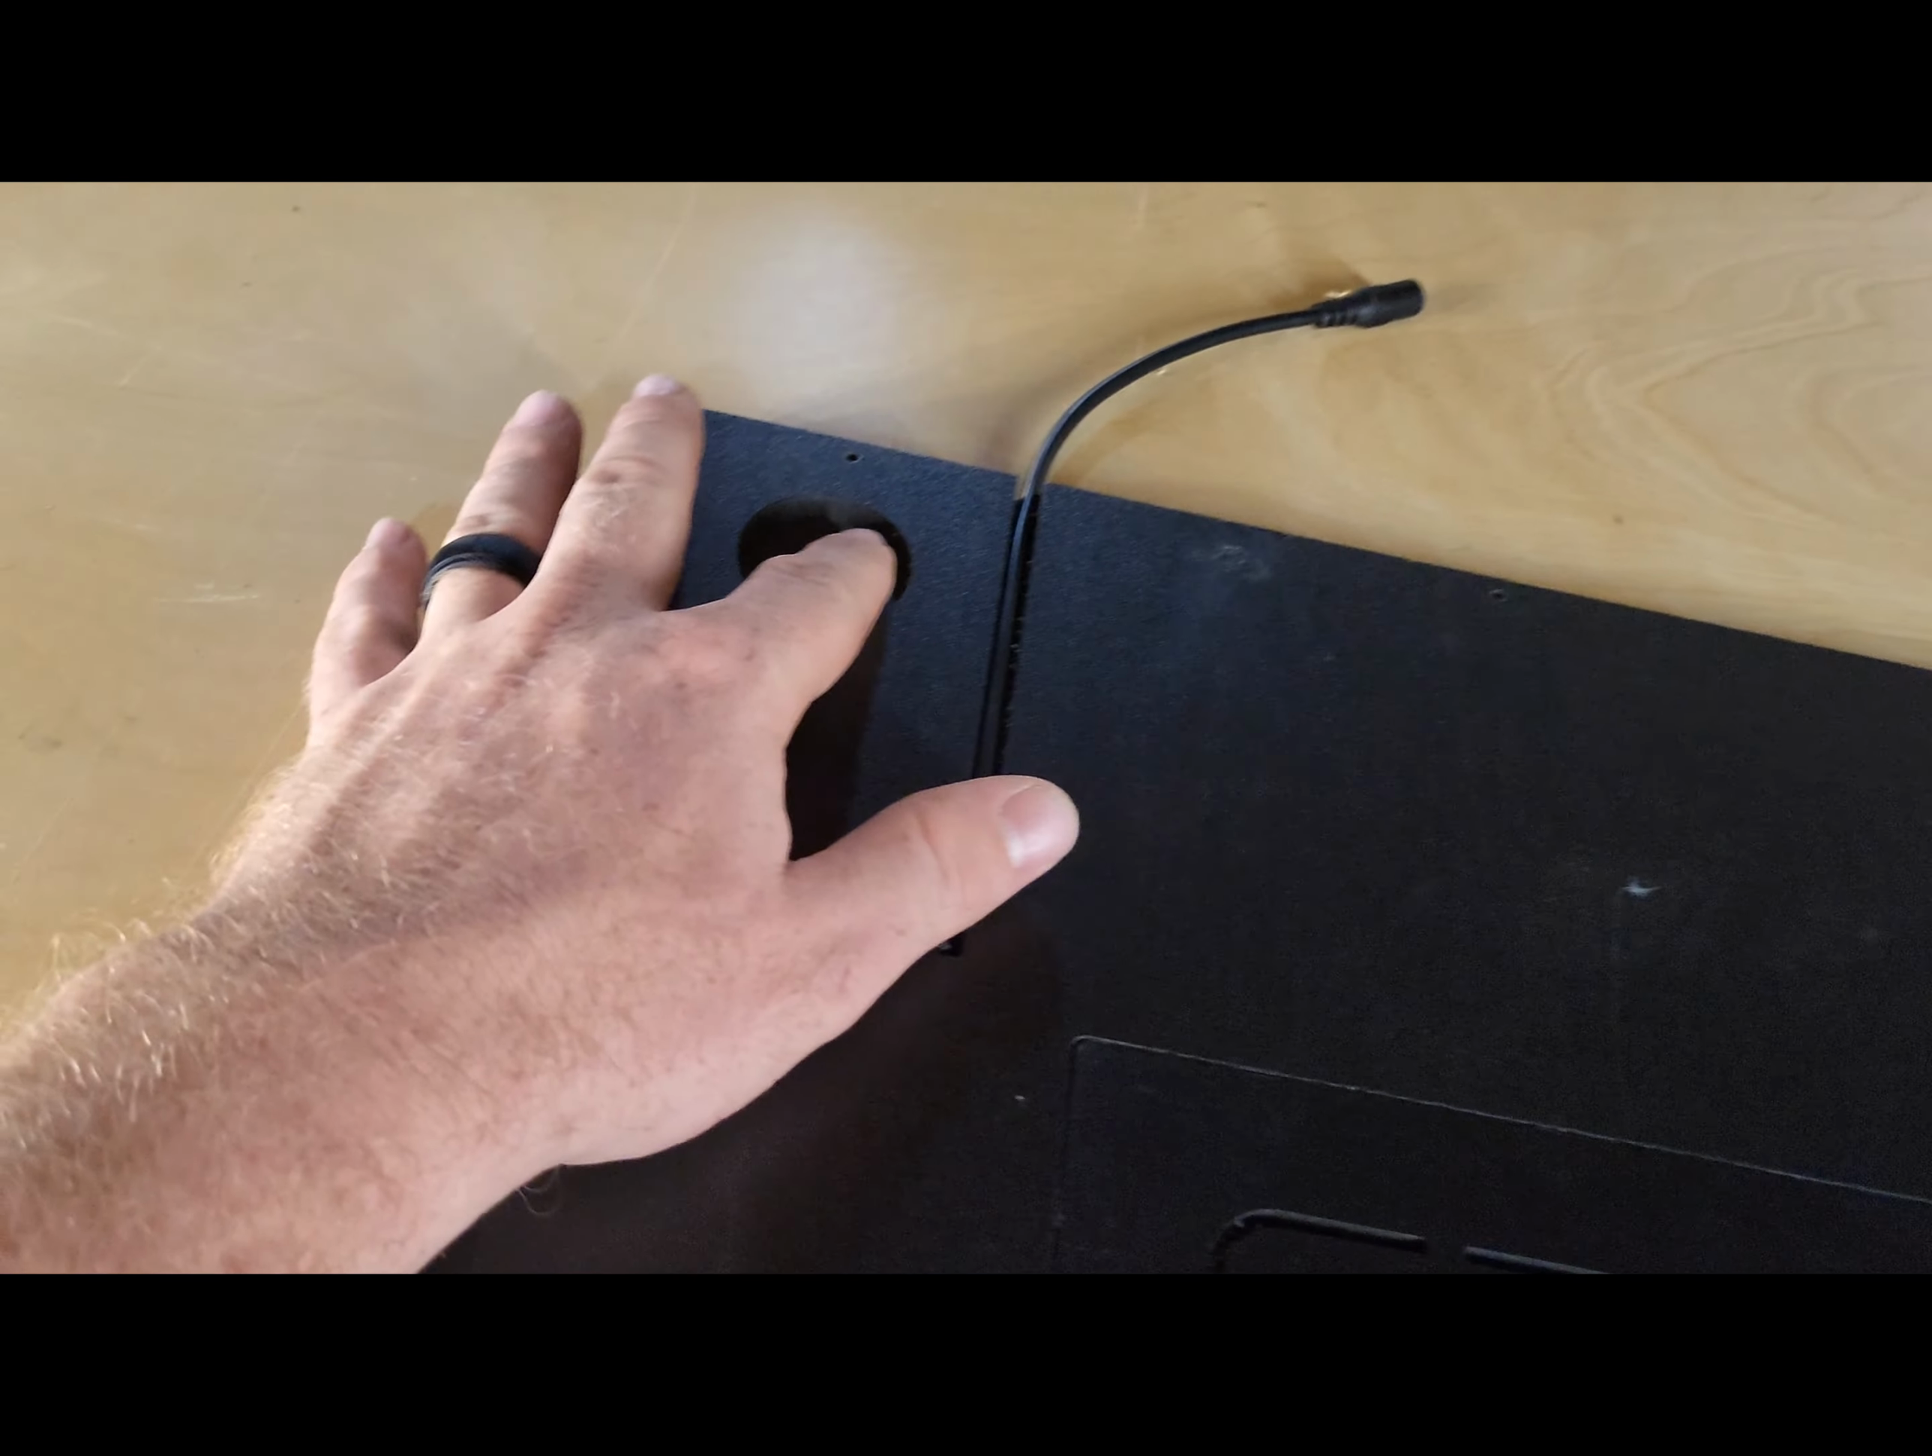We have the LED light power cord exiting that slot.